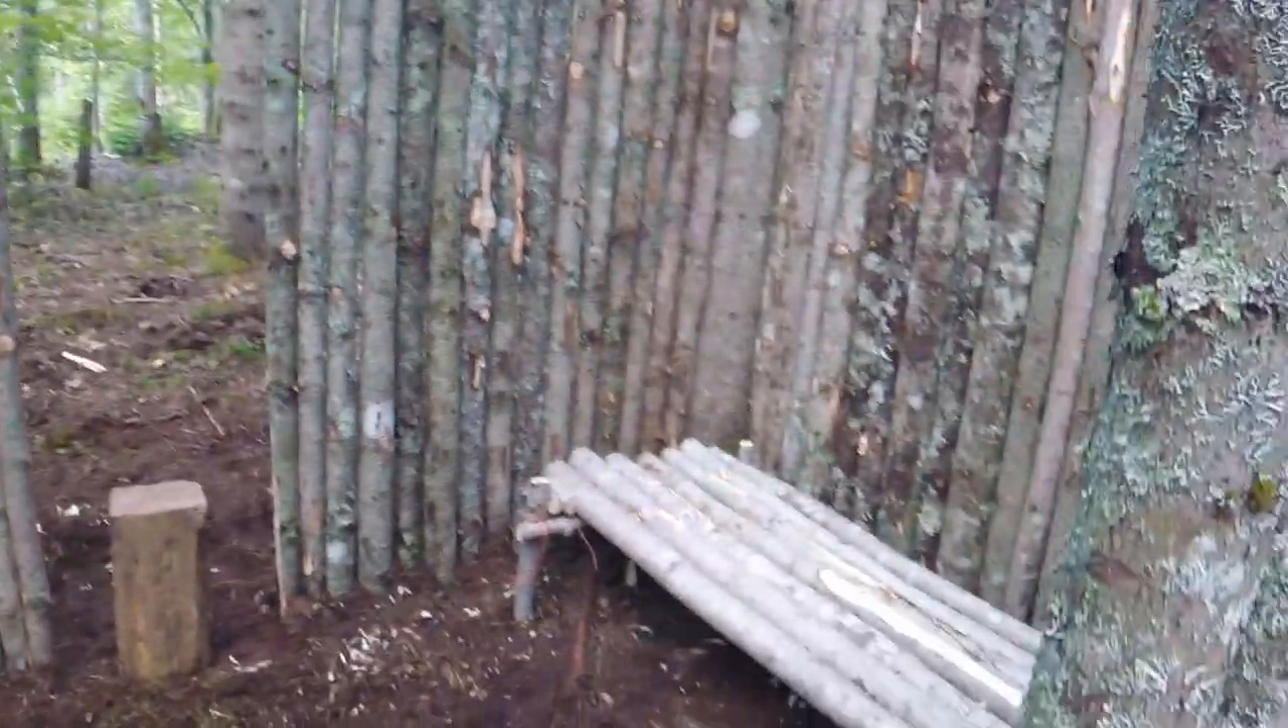And obviously I finished this back wall. So she's fully enclosed.